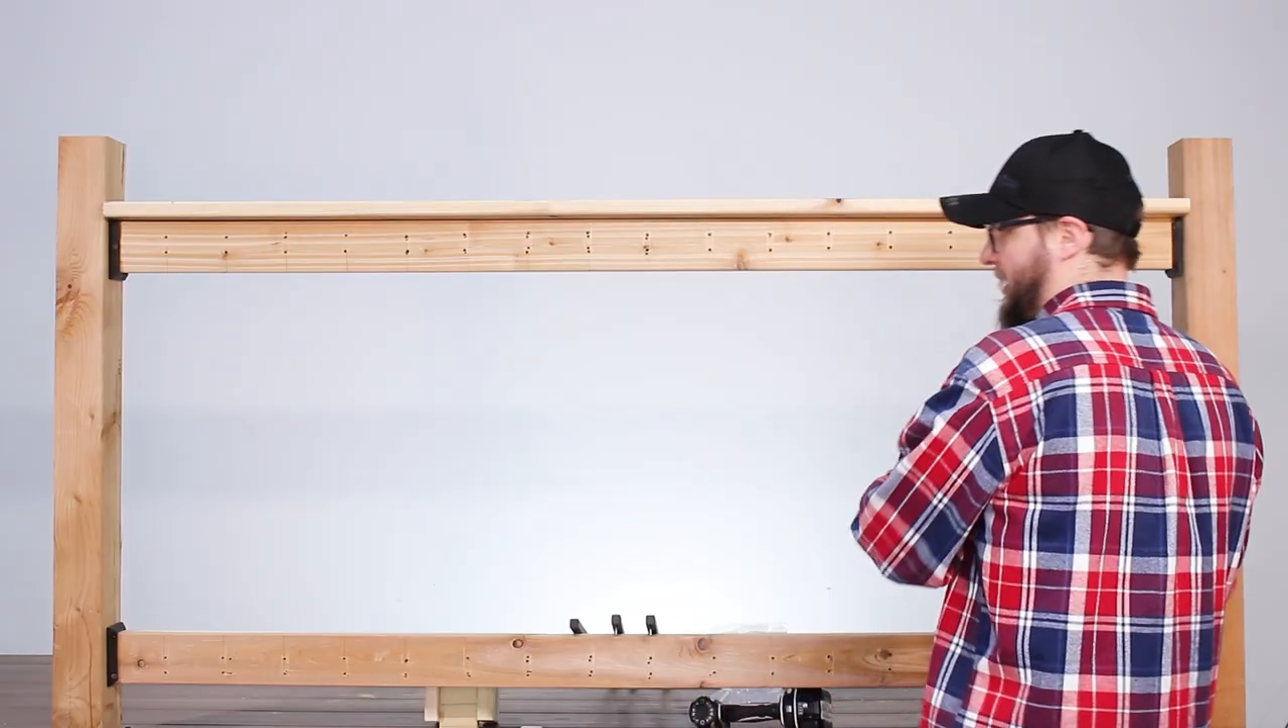Now we have all the balusters removed.